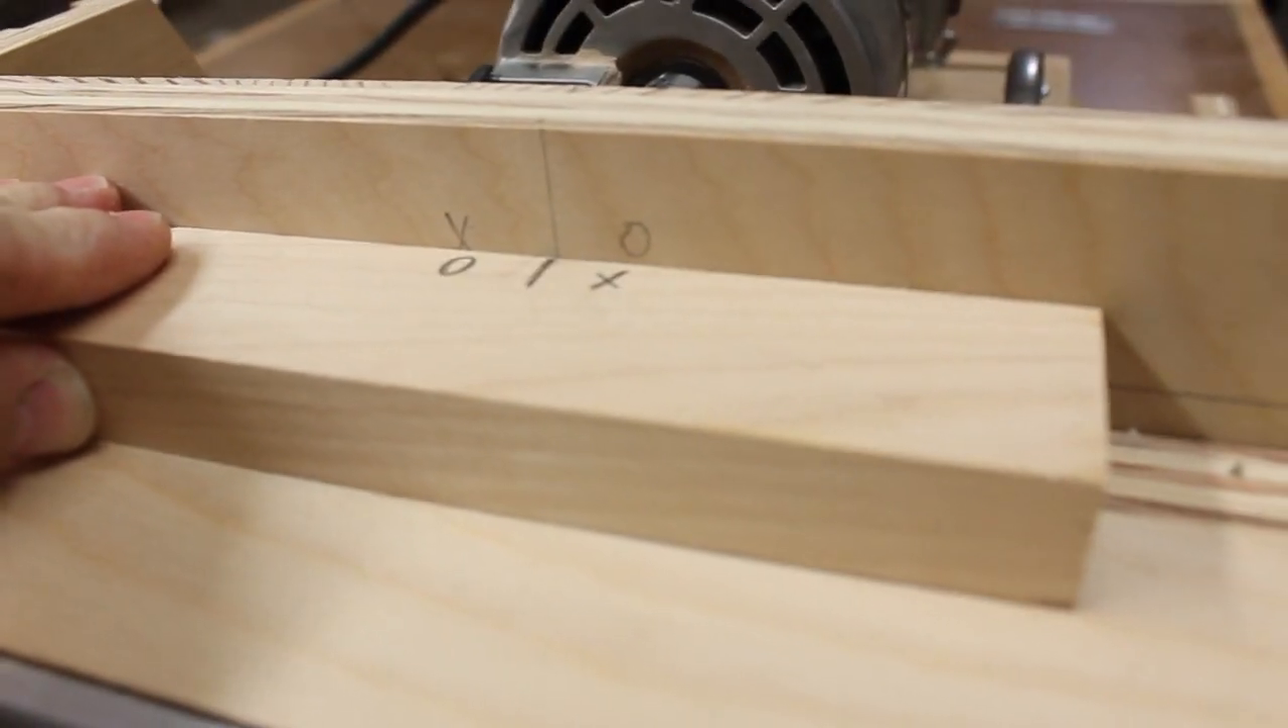As you can see the X and the O line up.